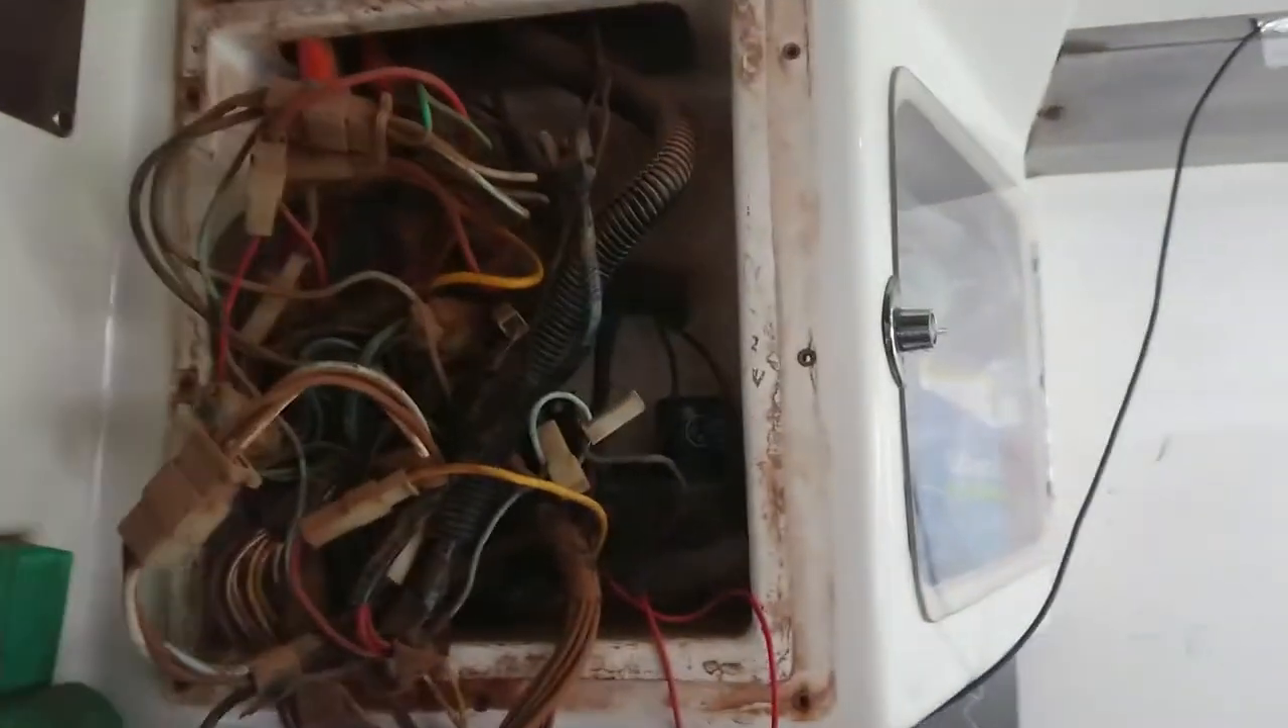Okay so we have our panel off and there is yet more red dust in this.